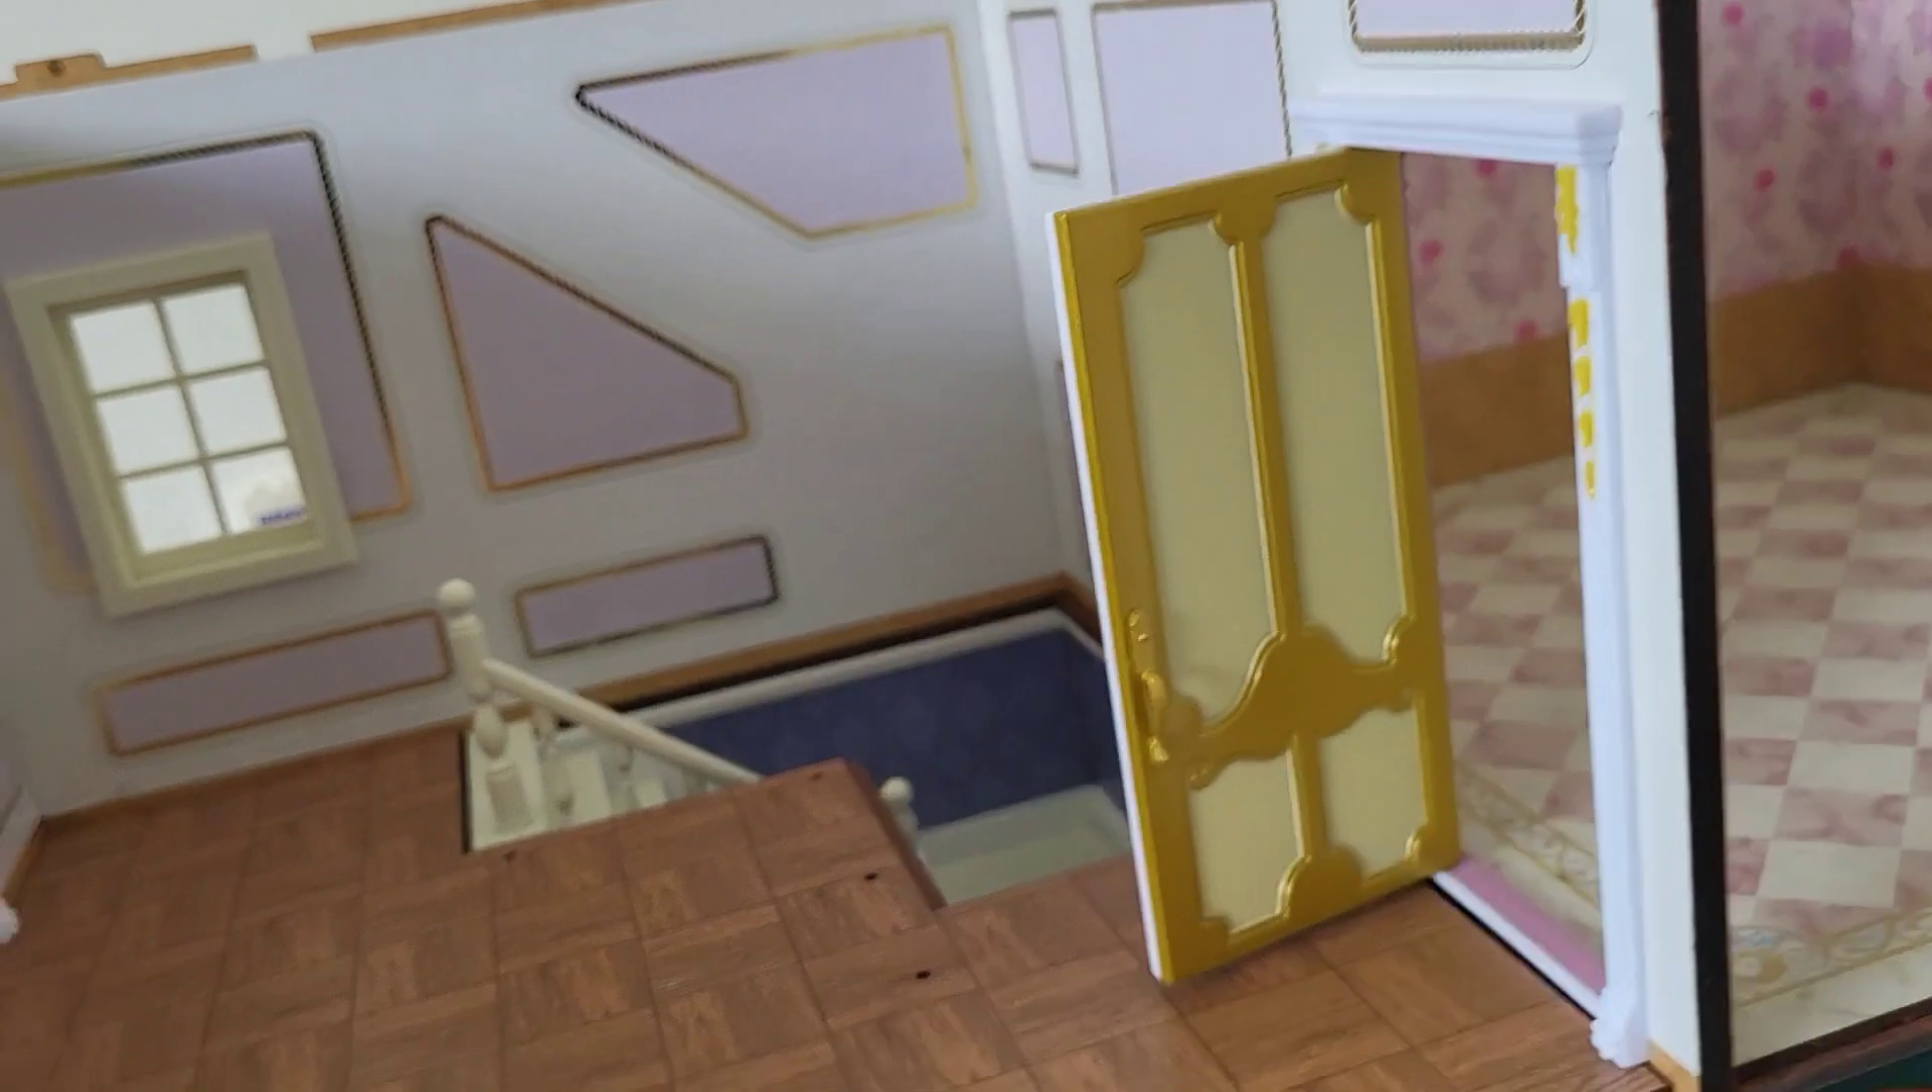We now have the Cinderella door in place looking really rather lovely.